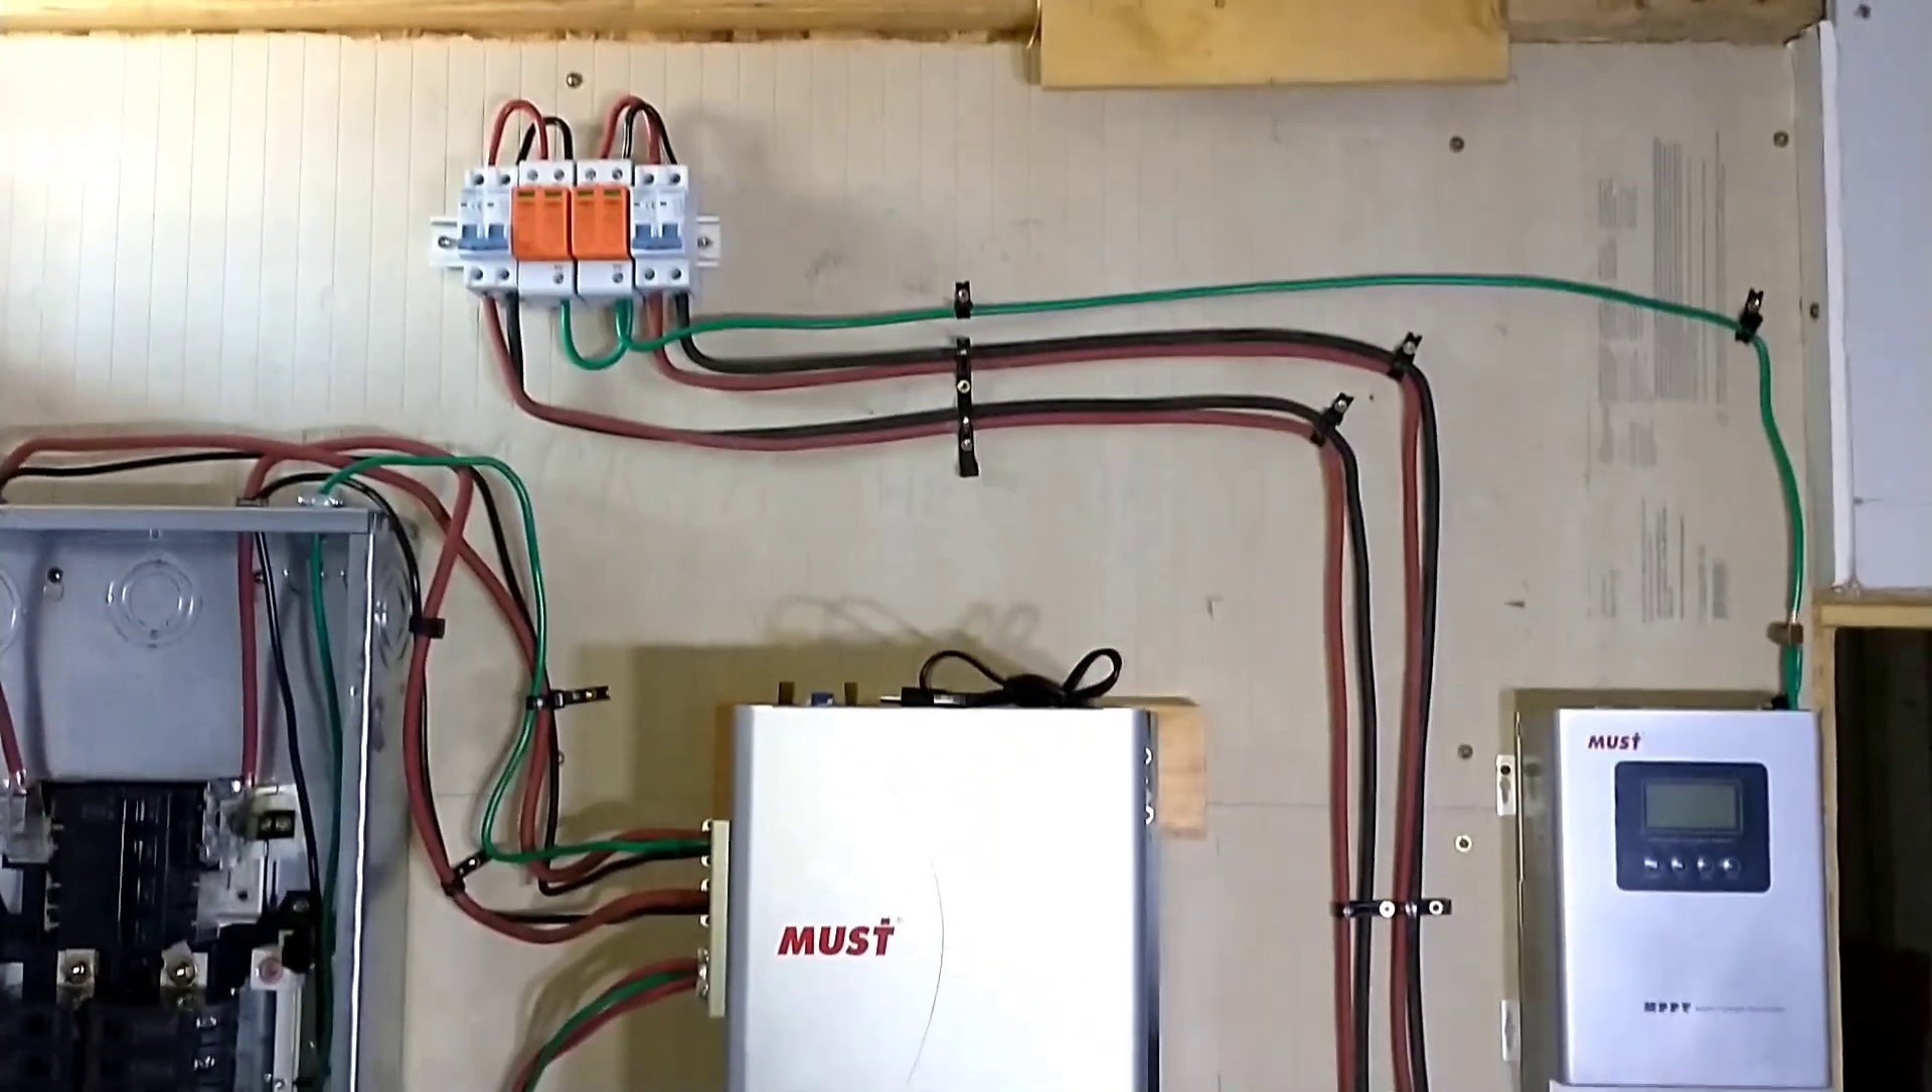Last night I took some time and clipped all the wires into place kind of got them organized where you can see where everything runs at a glance.